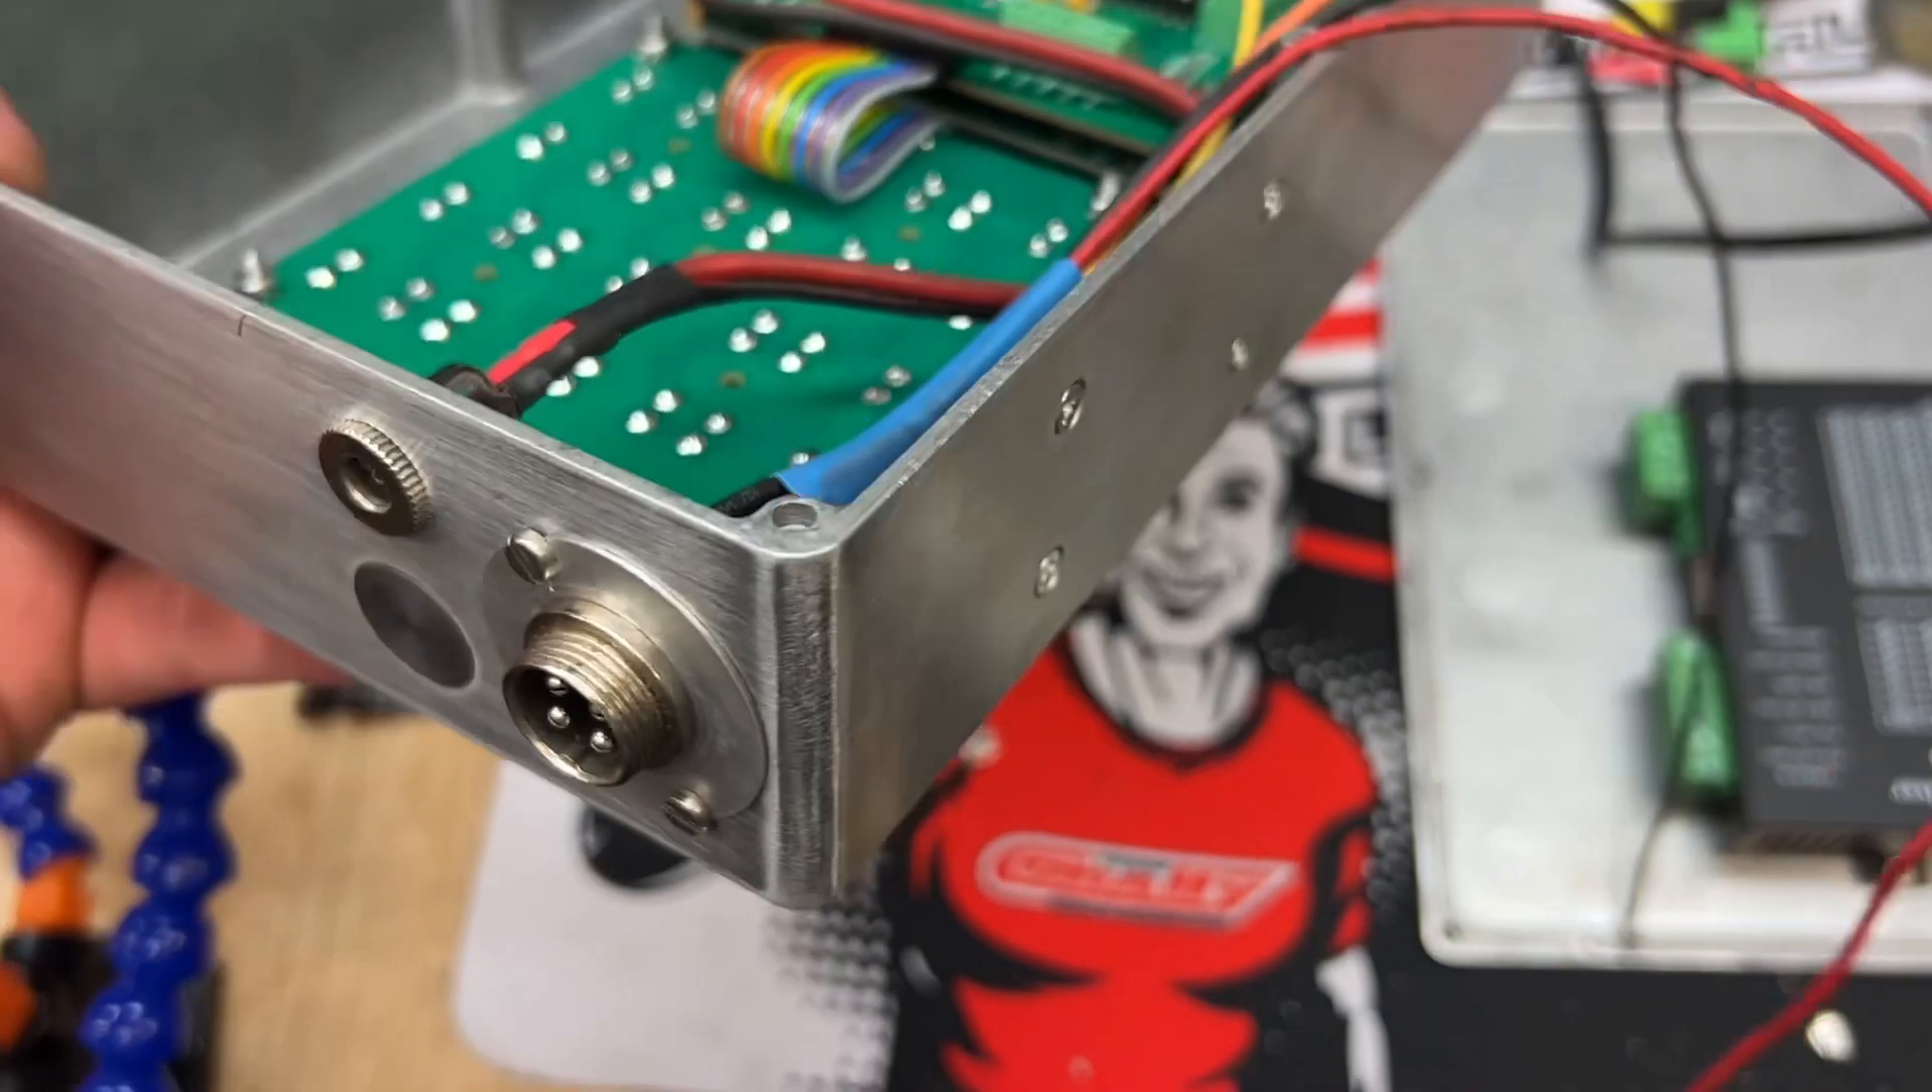Okay so that's the xlr jack fitted.